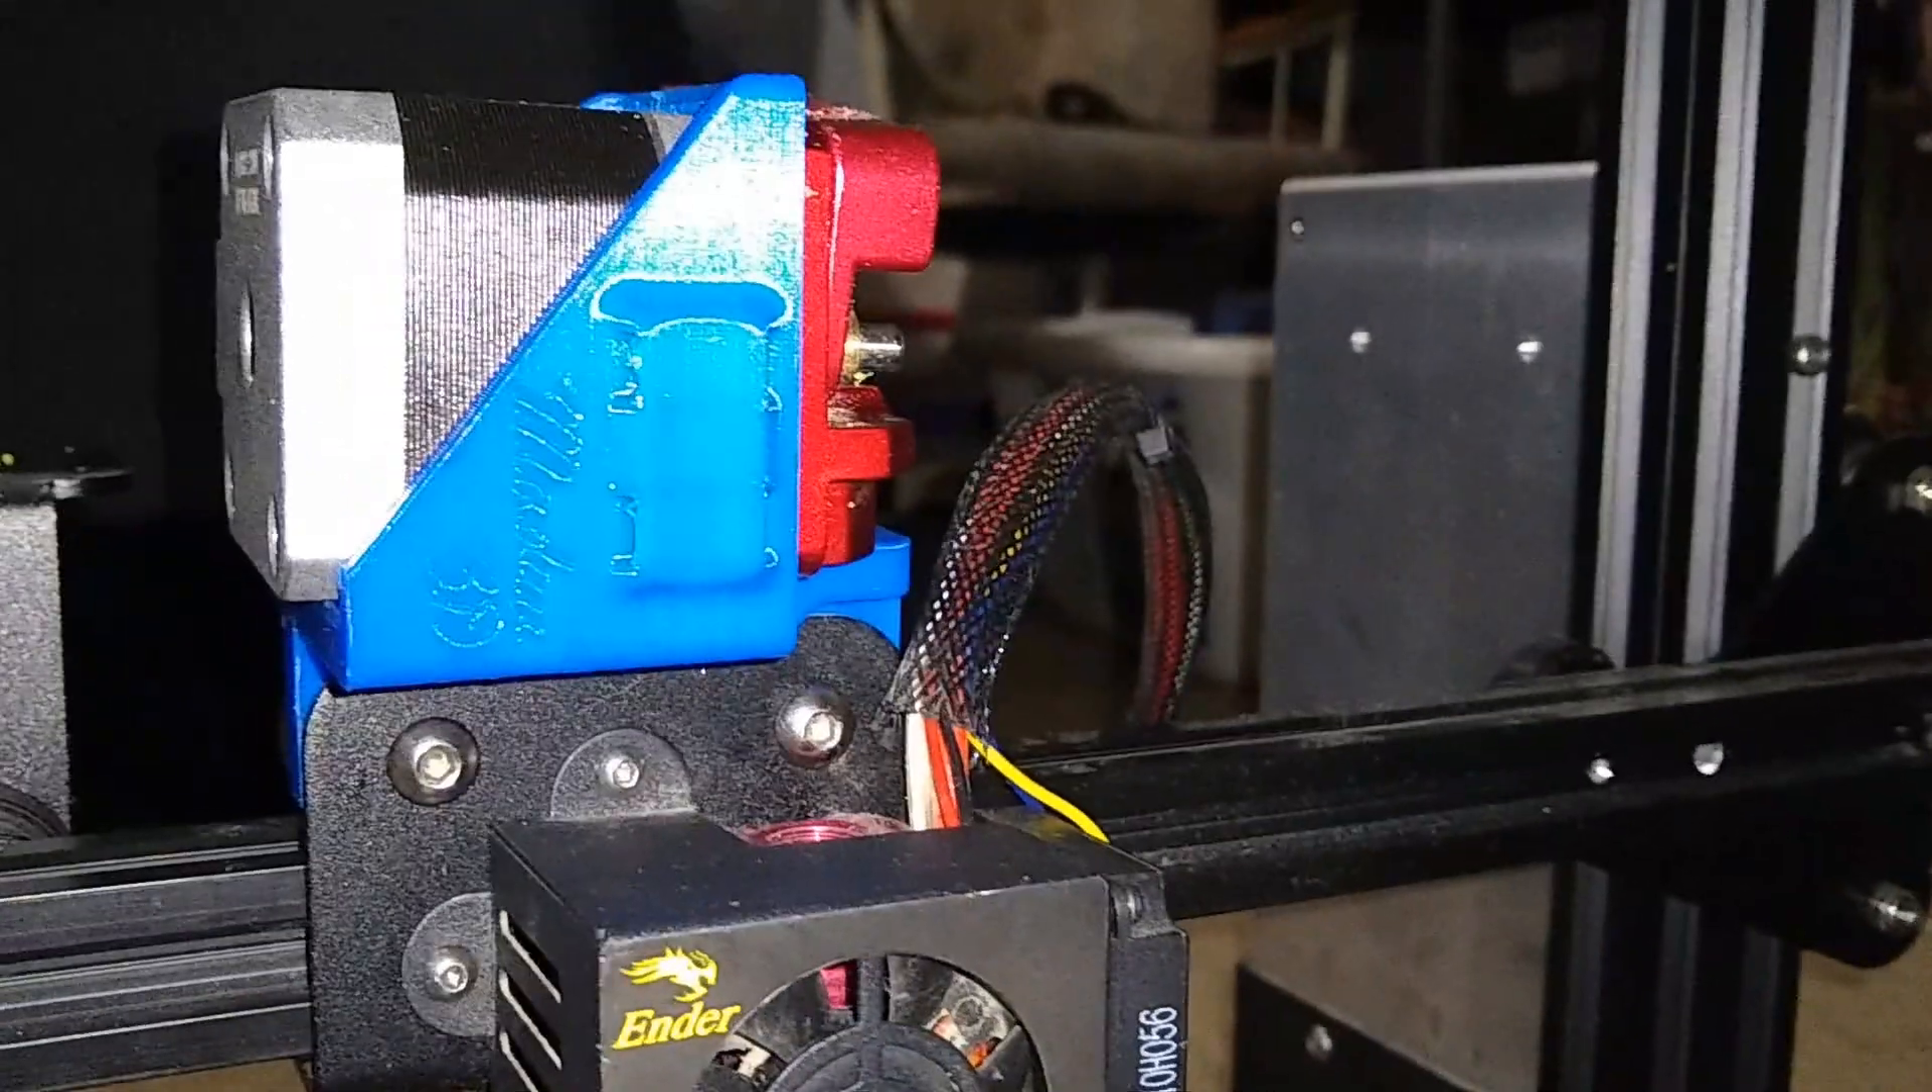As you can see, I have started to mount the motor and the extruder mechanism.